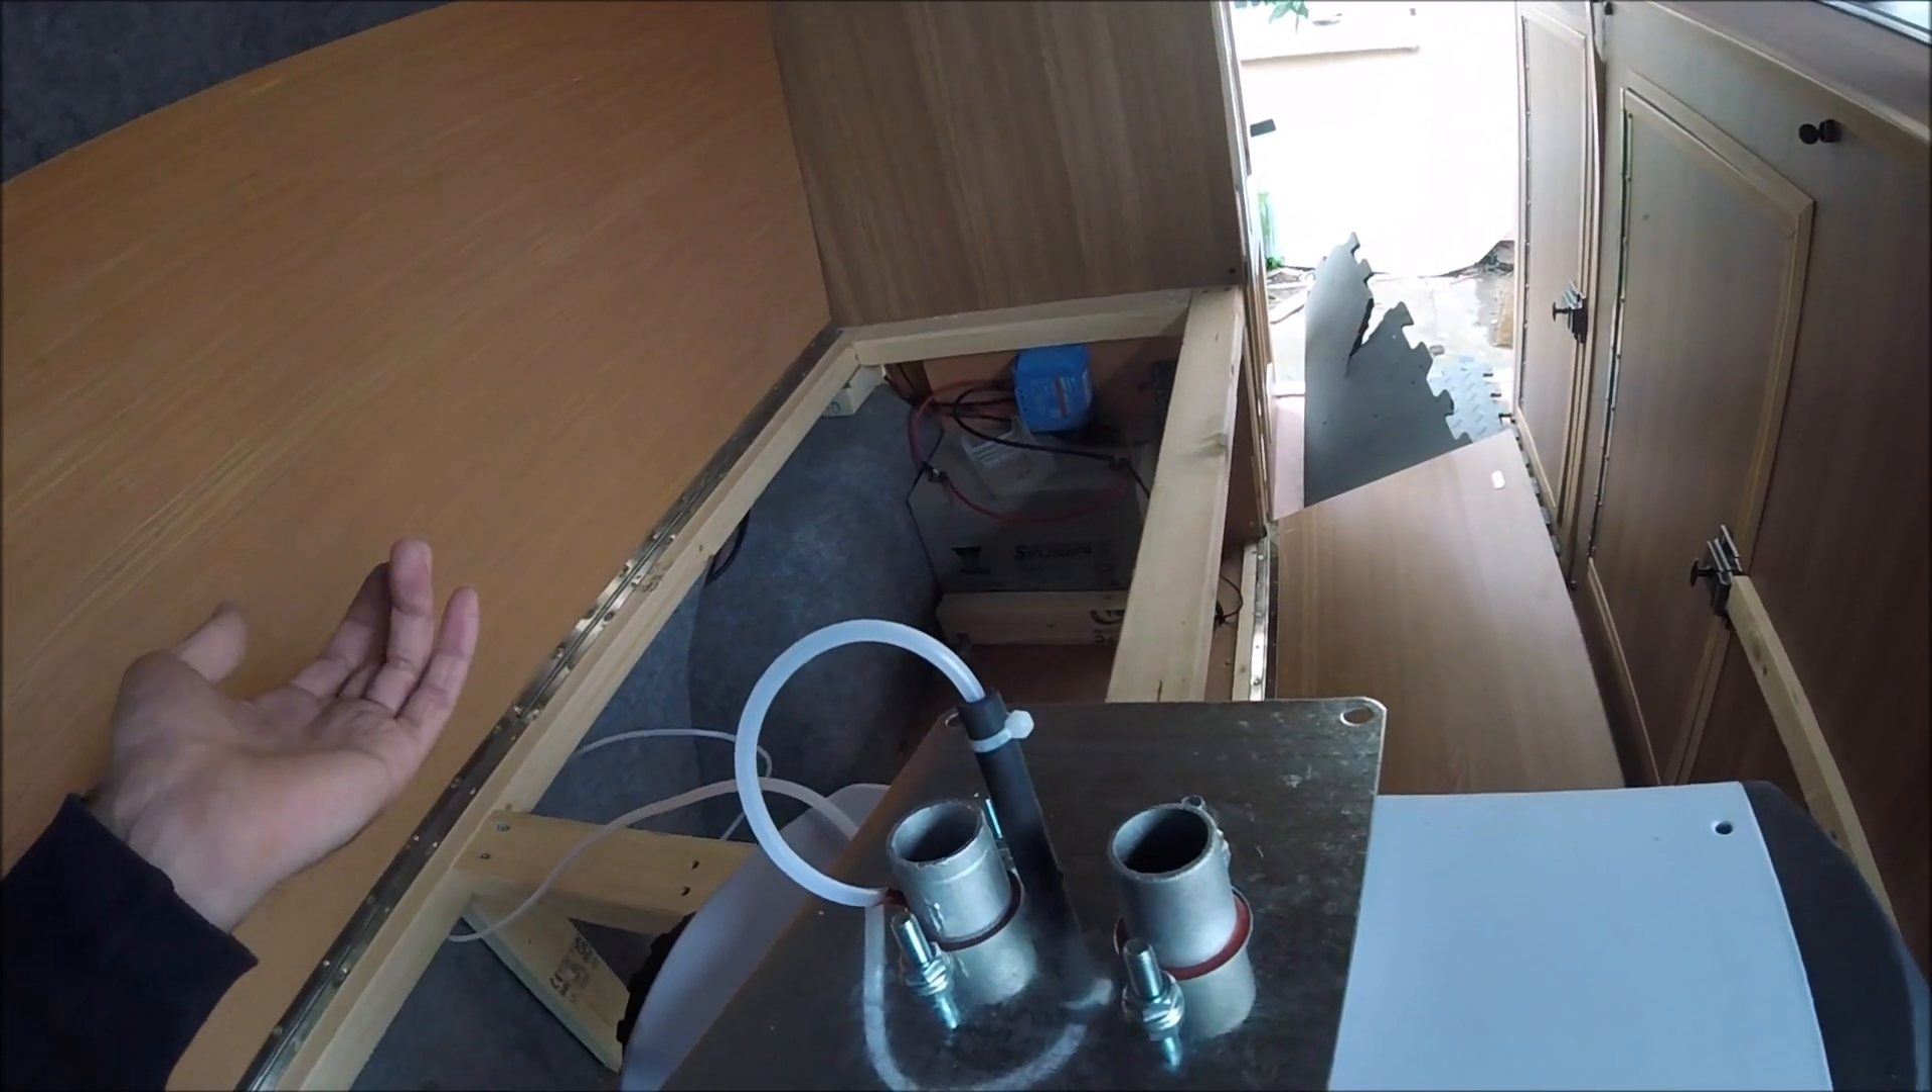Right so with the plate attached i've also connected up the rubber connection for the fuel intake.